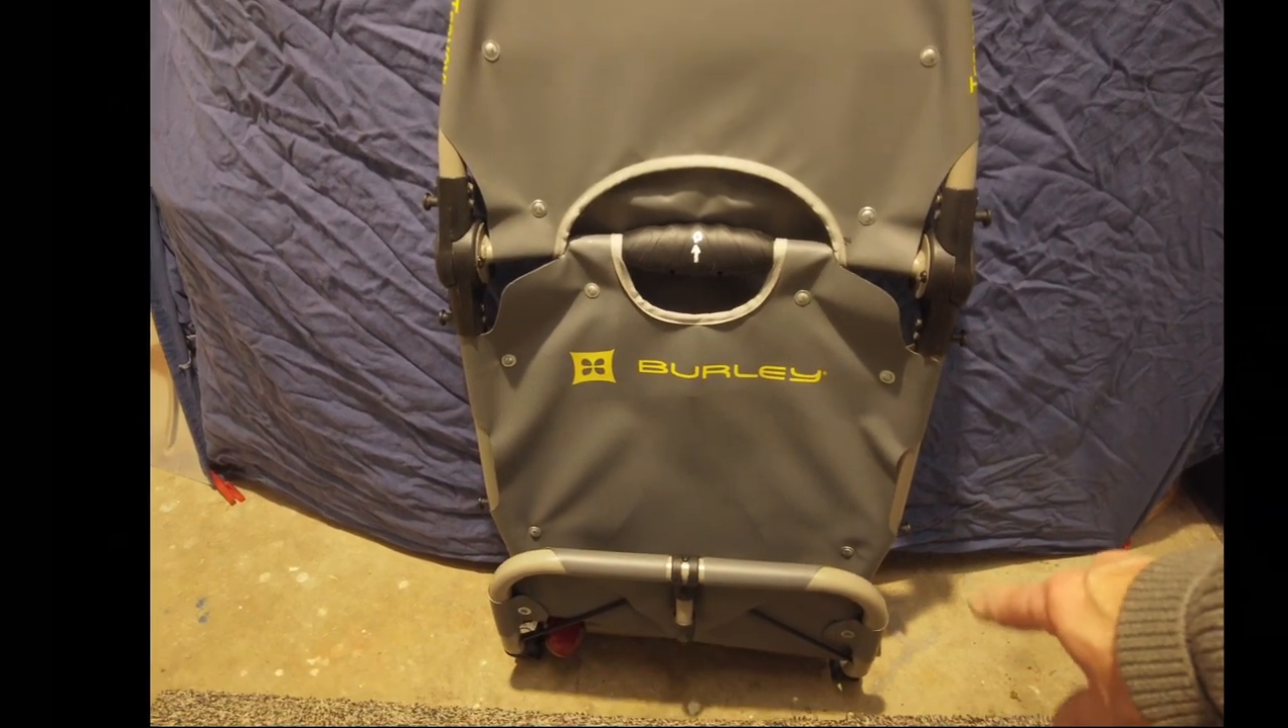Nun habe ich hier unten allerdings noch nicht die räder dran gemacht das kommt dann noch hier an der seite.